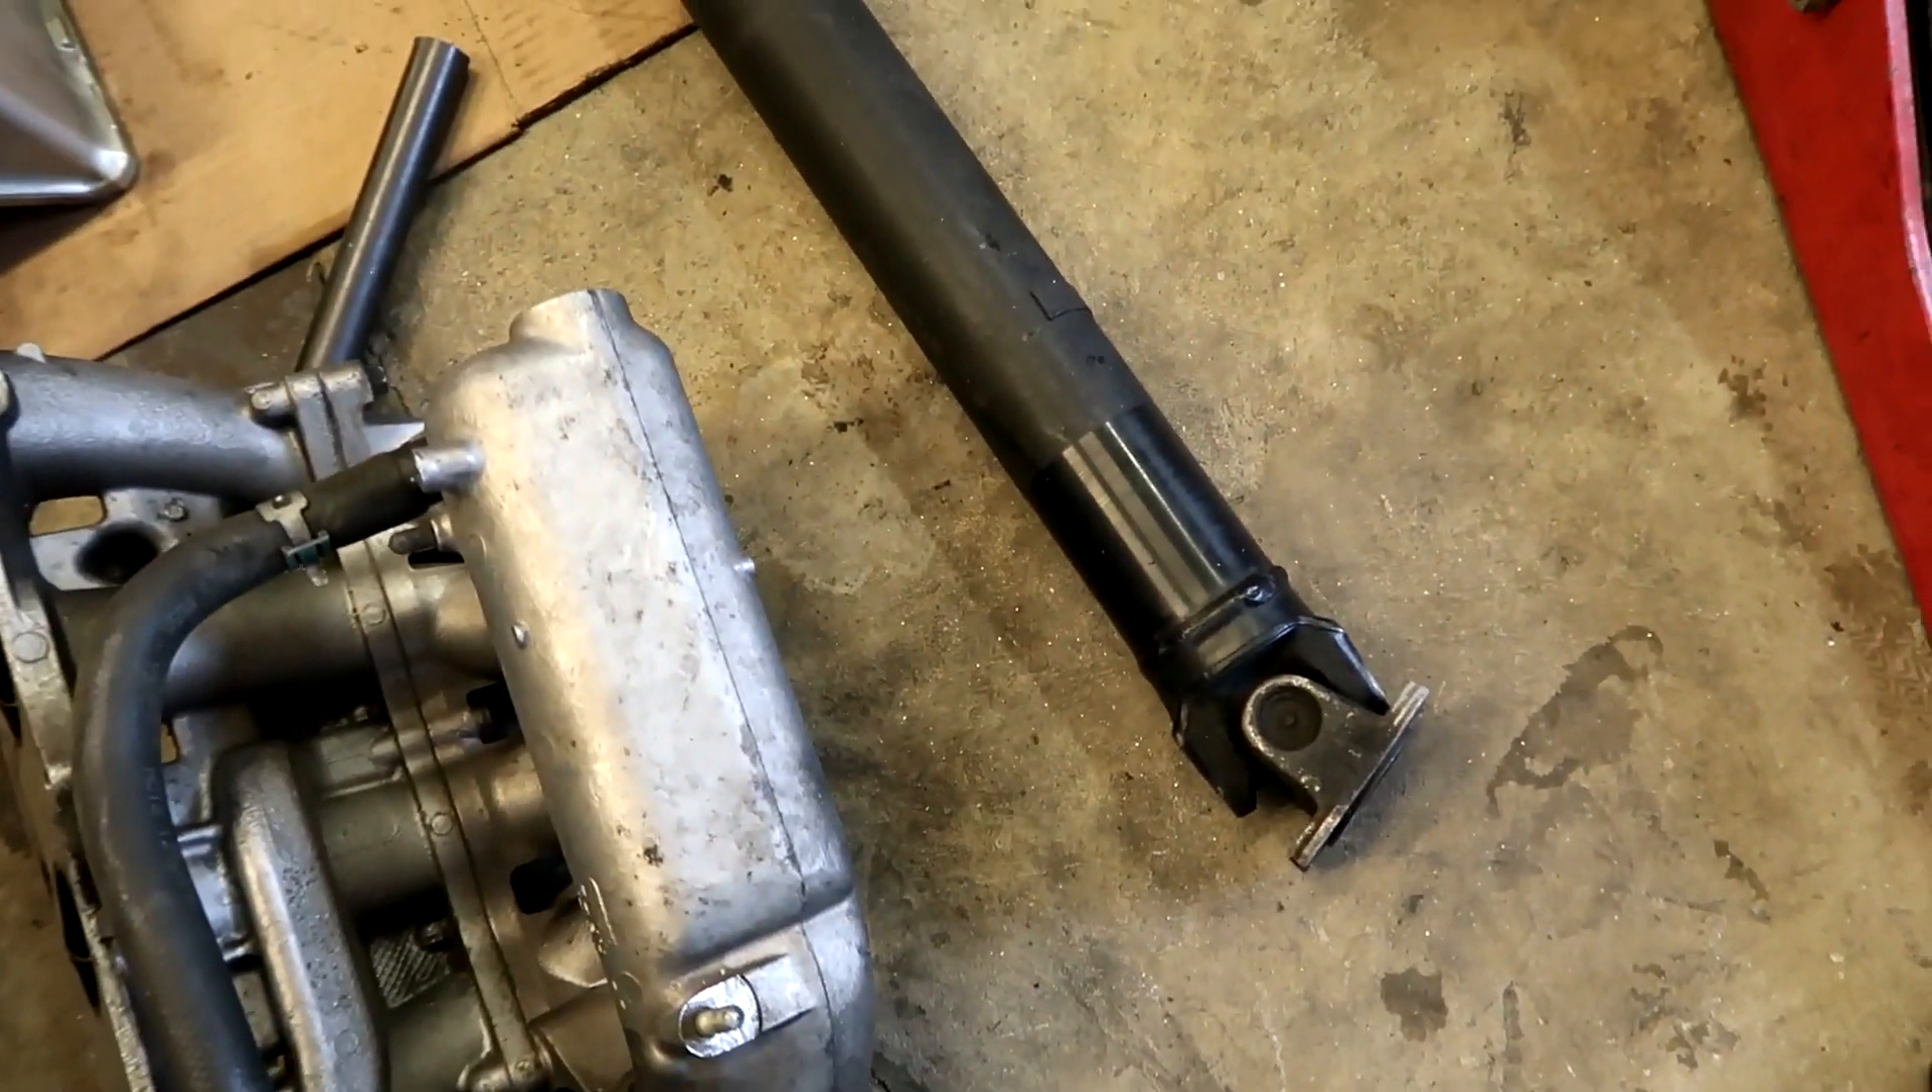And then I also took the drive shaft off as well, or at least the front half of it because I don't want this dragging on the ground.